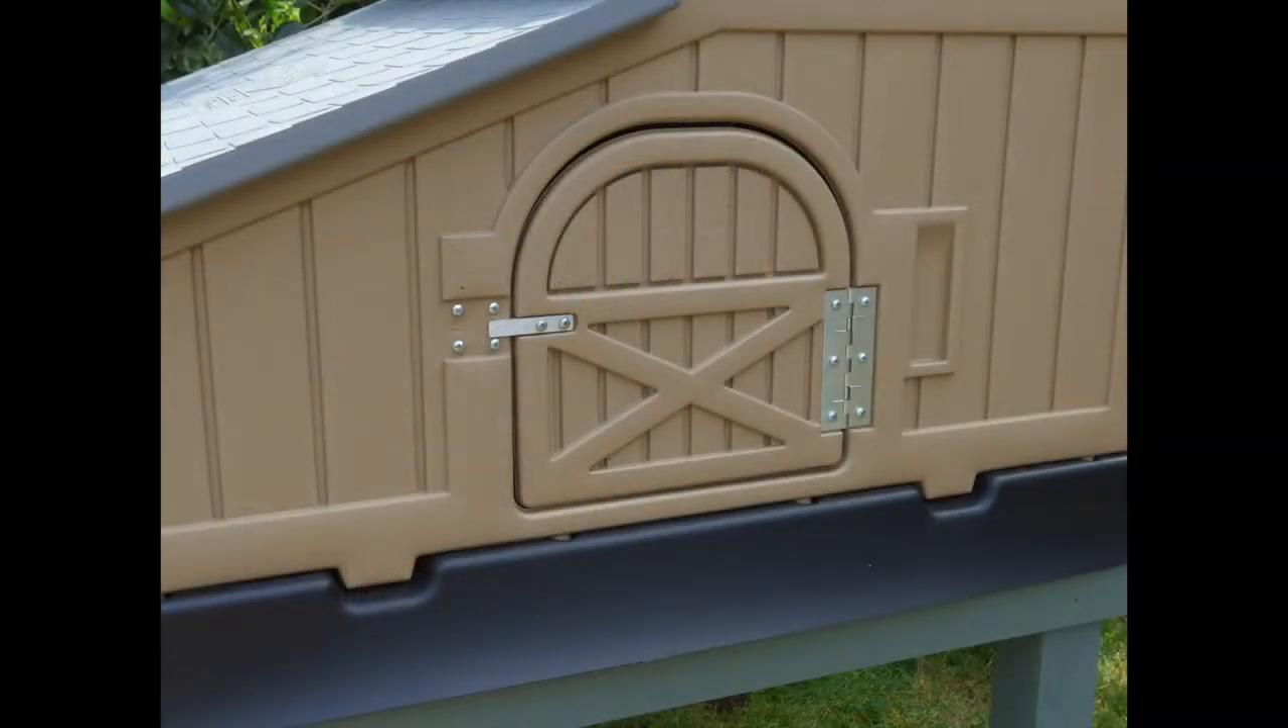The door is now sprung closed and we also have the little aluminium bar fixed to the door.